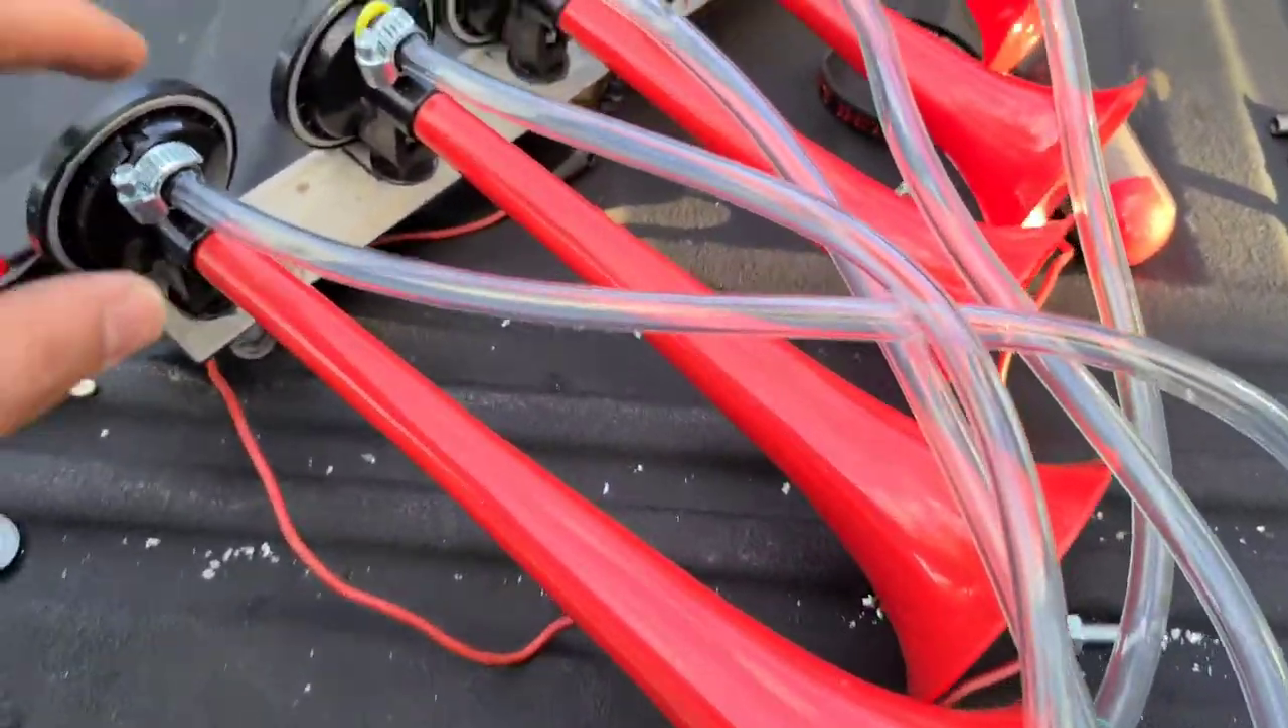Alright, so I already have my horns With the airlines already installed.